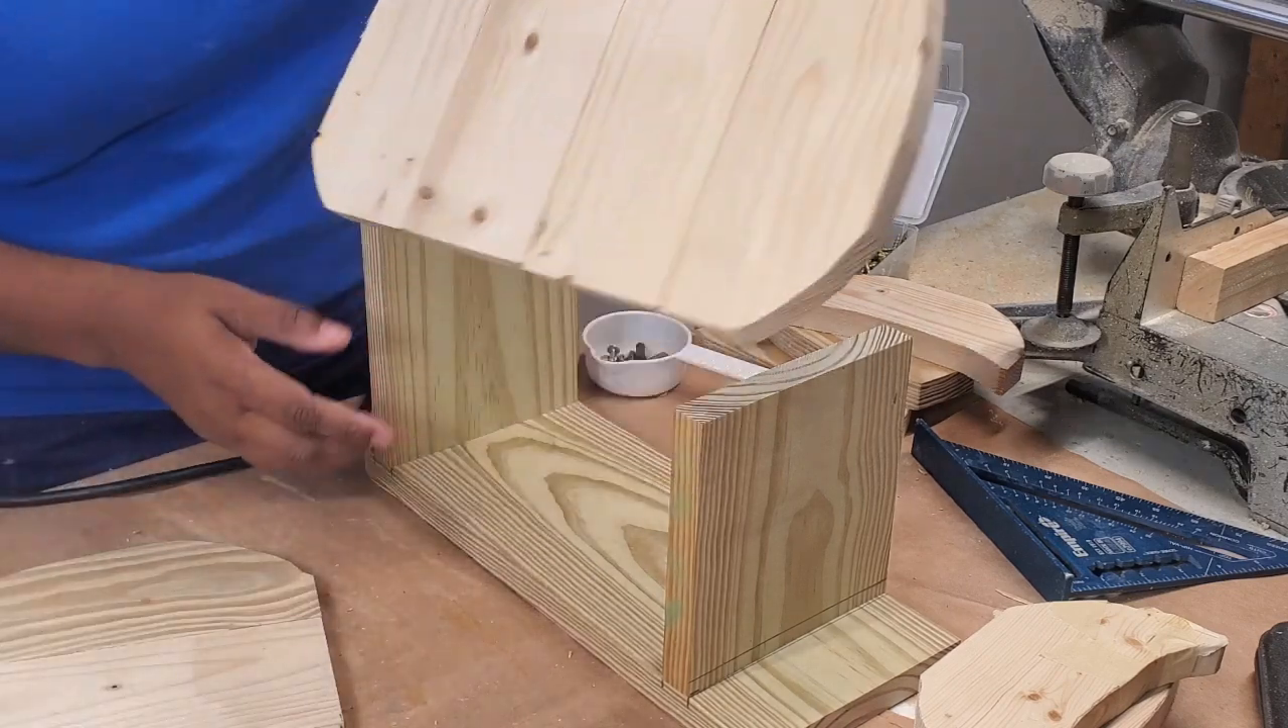Okay, so there we are with the sides on, or the ends on, and the base.